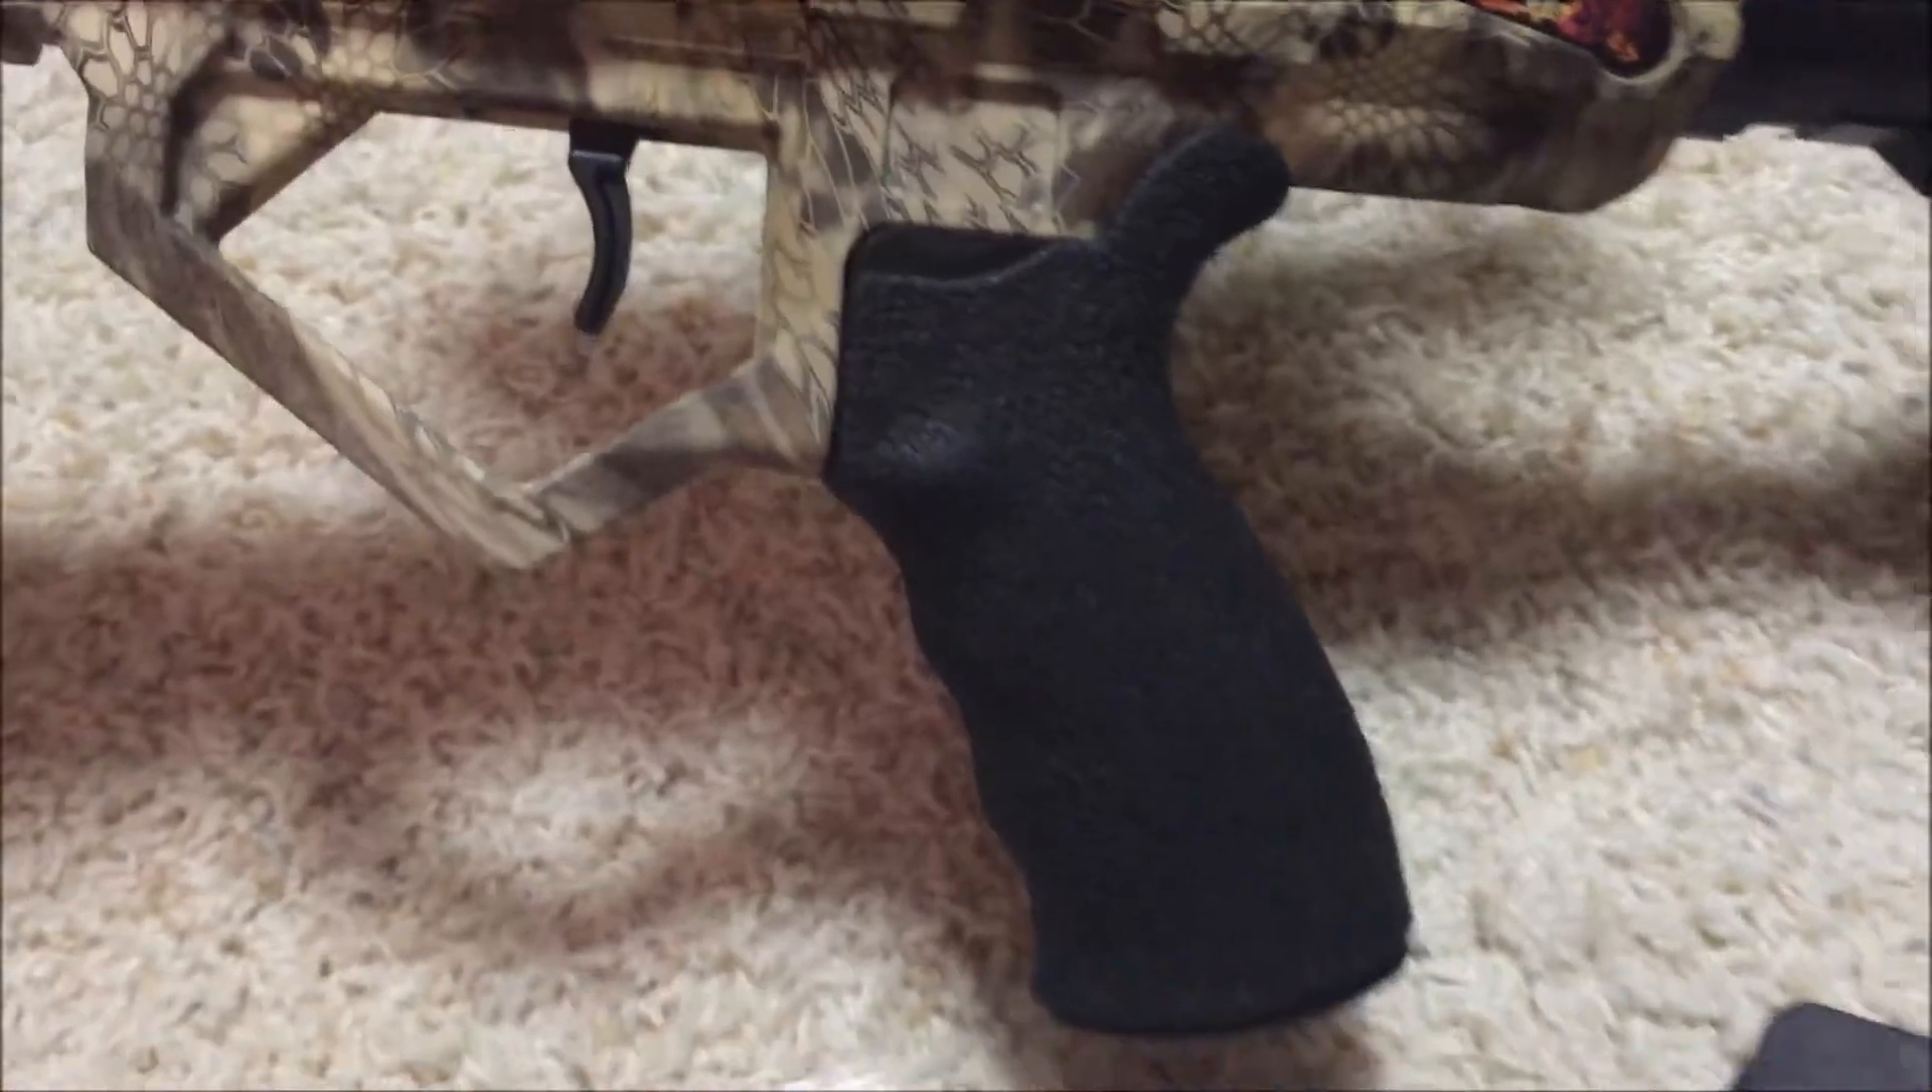And that's a standard AR -15 grip that fit just fine in the place of the stock grip that came with the bow.